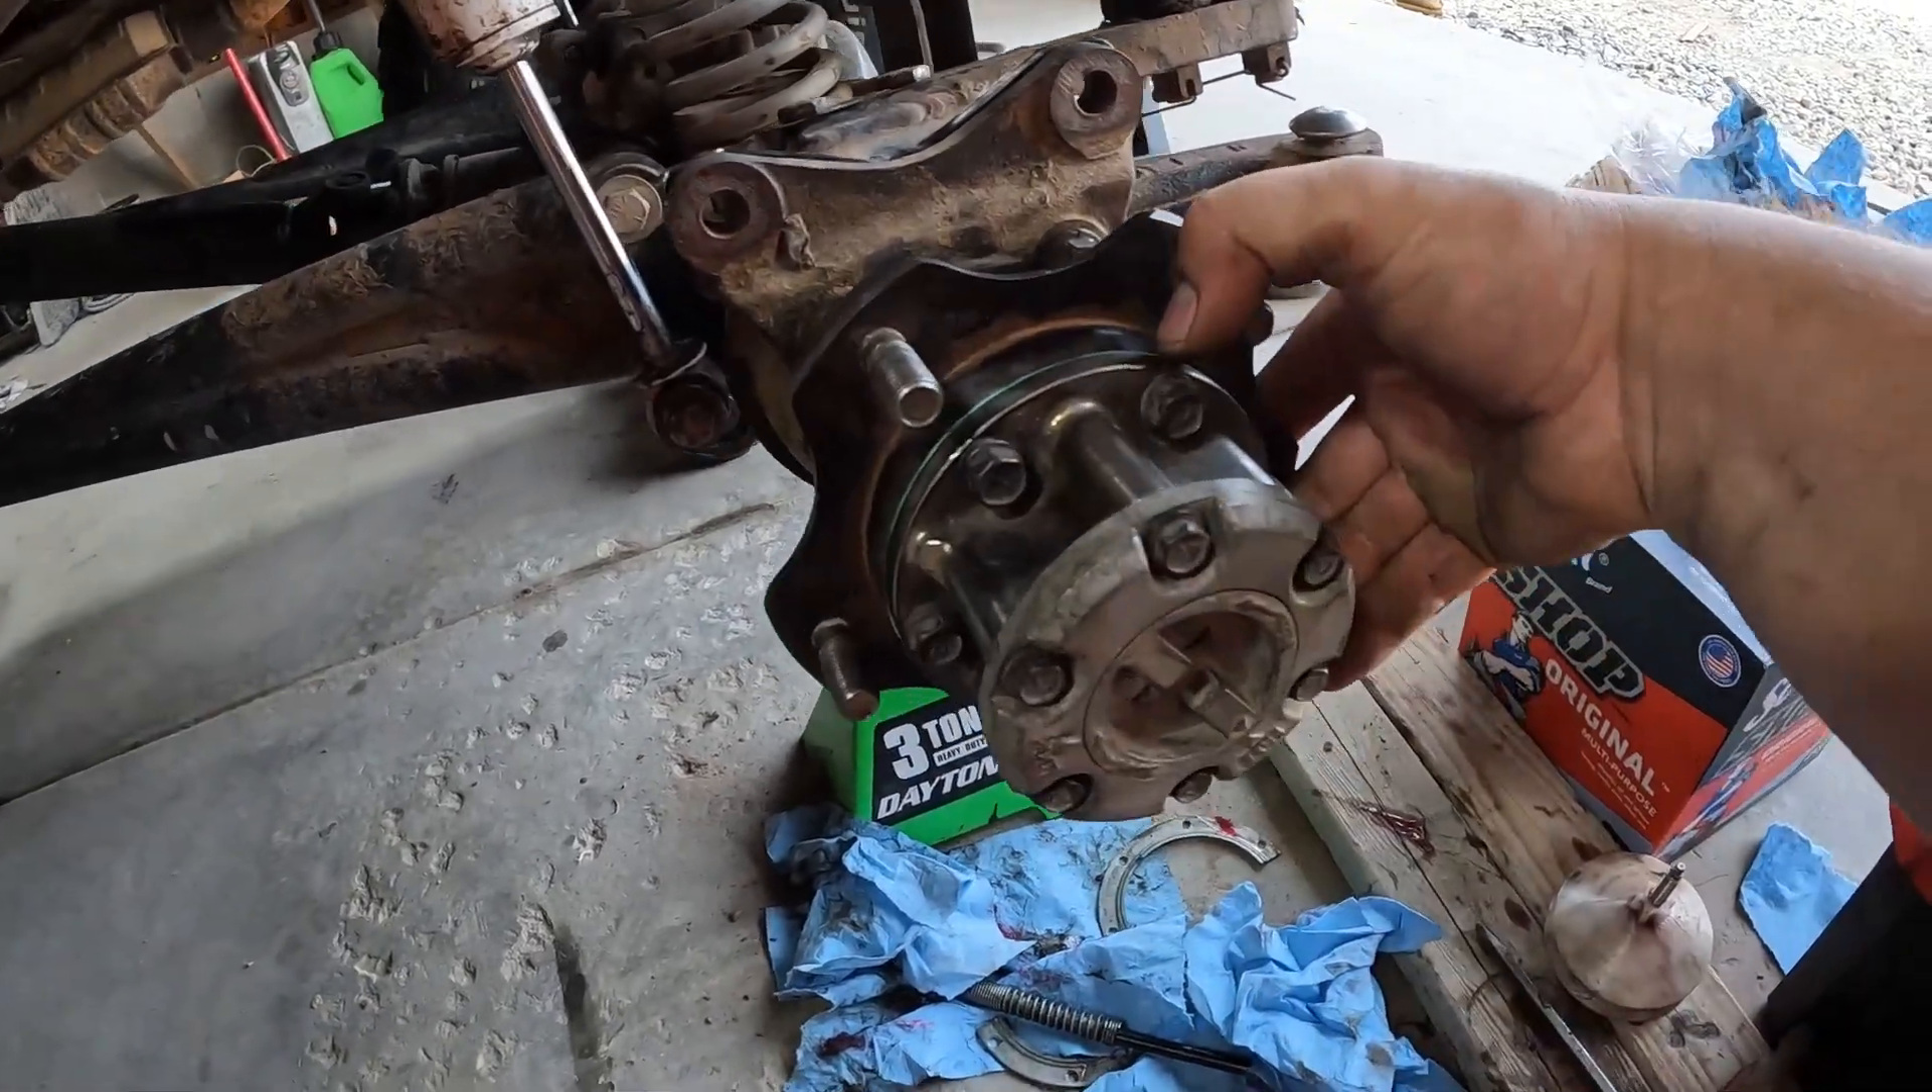Now it's just time to put the brakes back on and the tire on and see how it works.